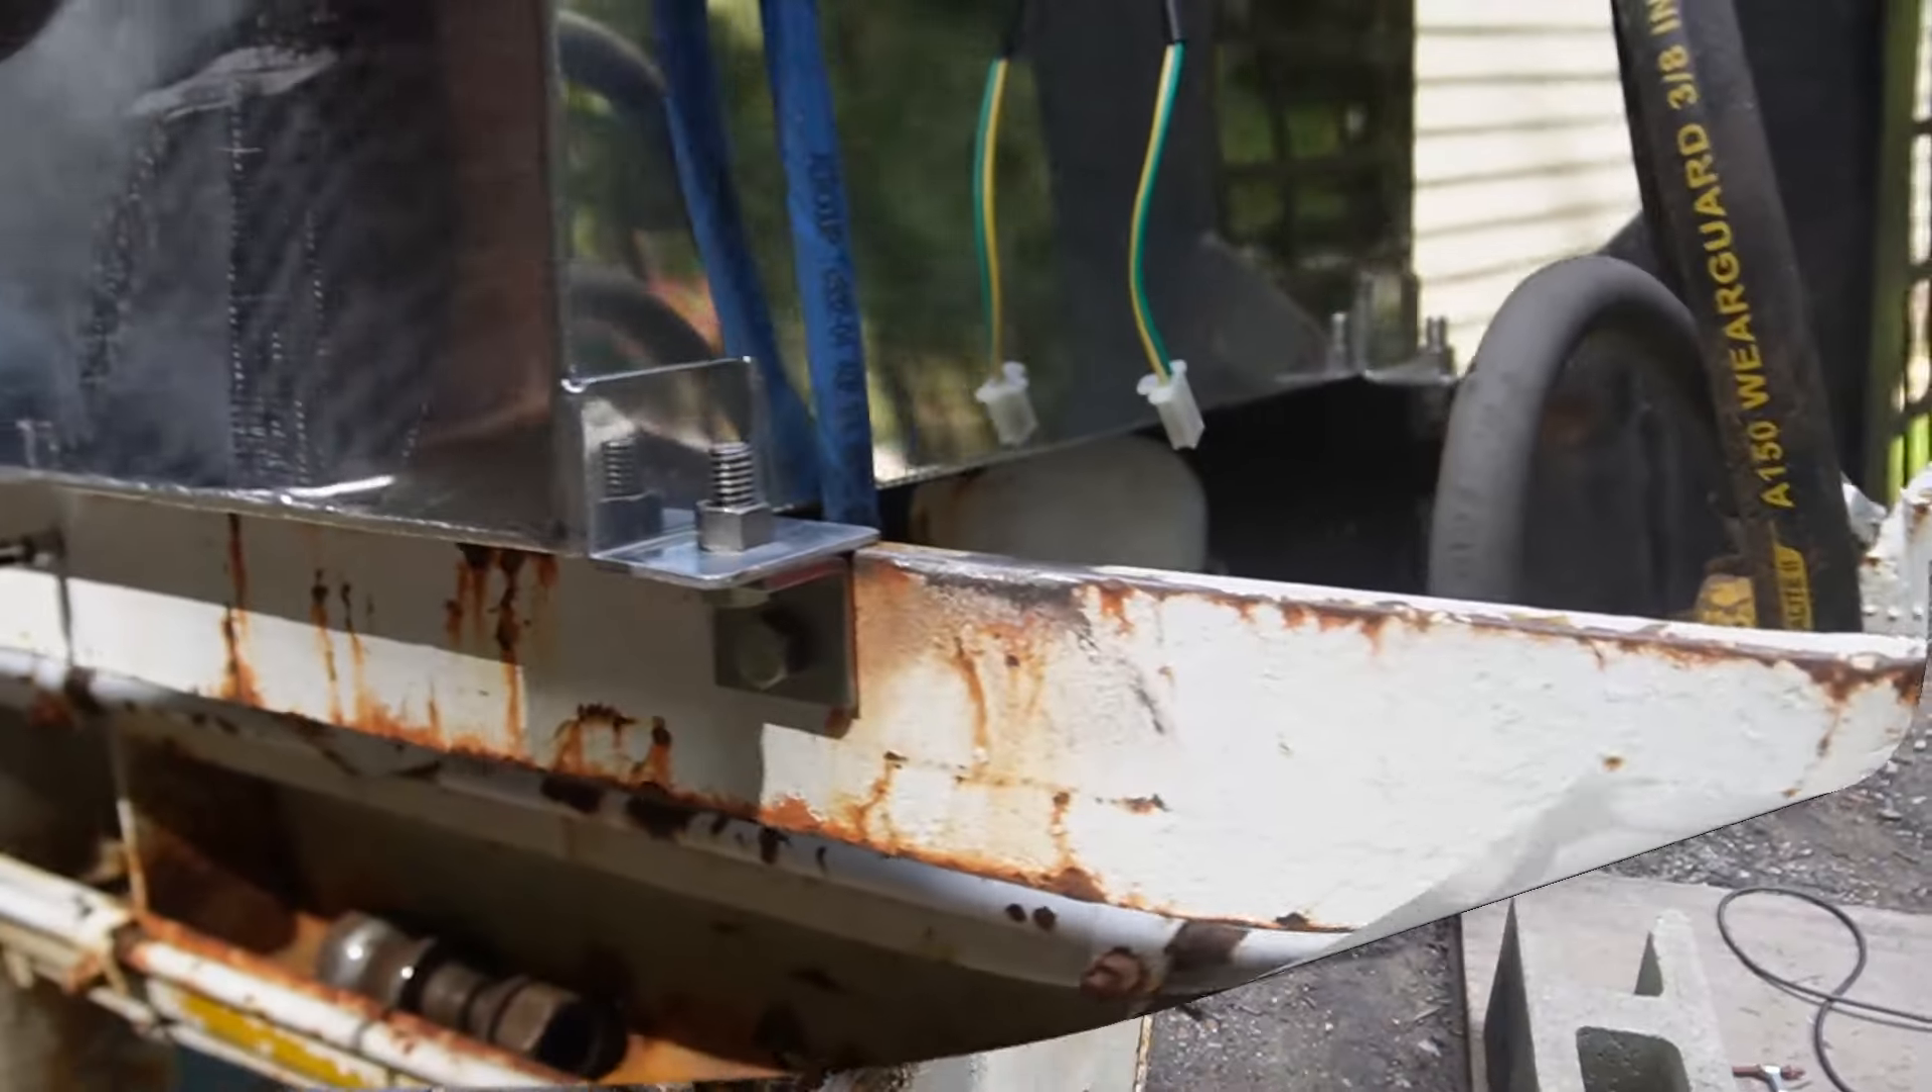So, um, so I got these brackets made and mounted. So this thing's nice and secure.